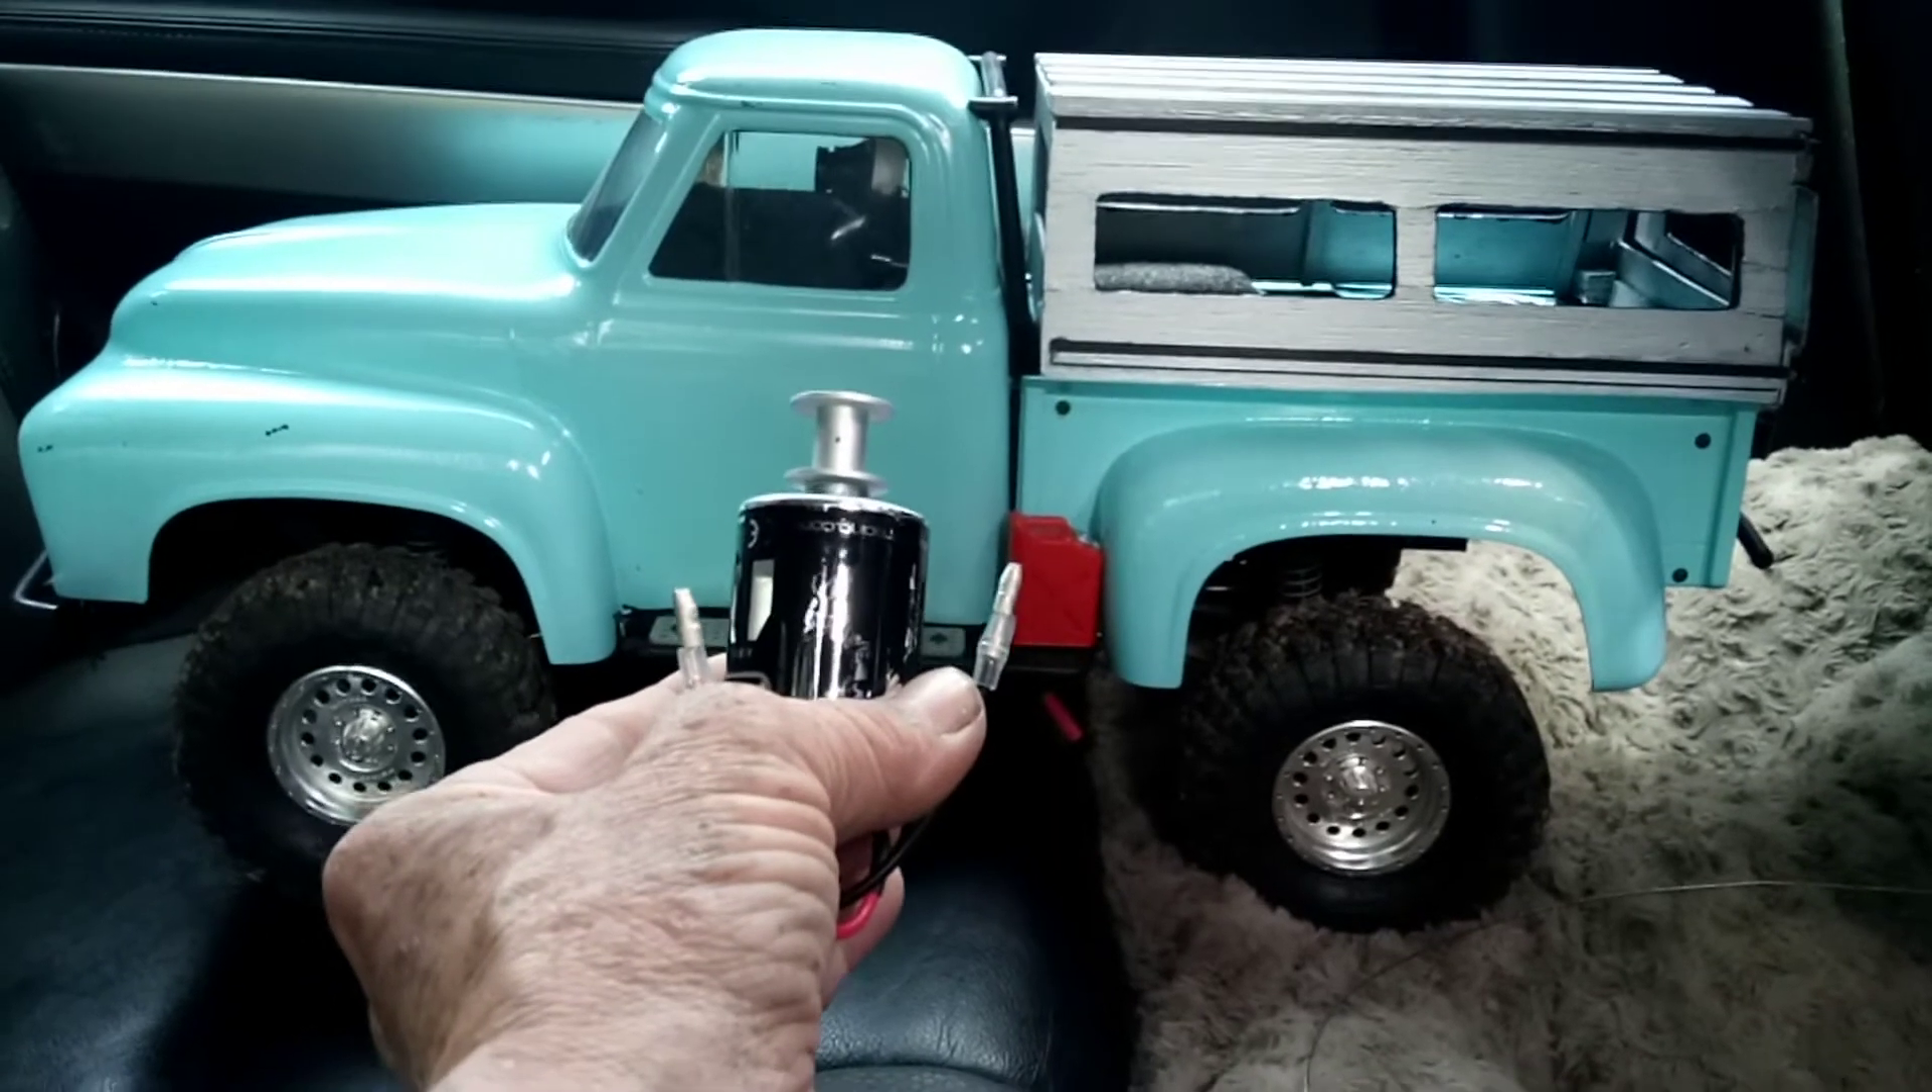I took the pulley they gave me and put it on this motor shaft here.